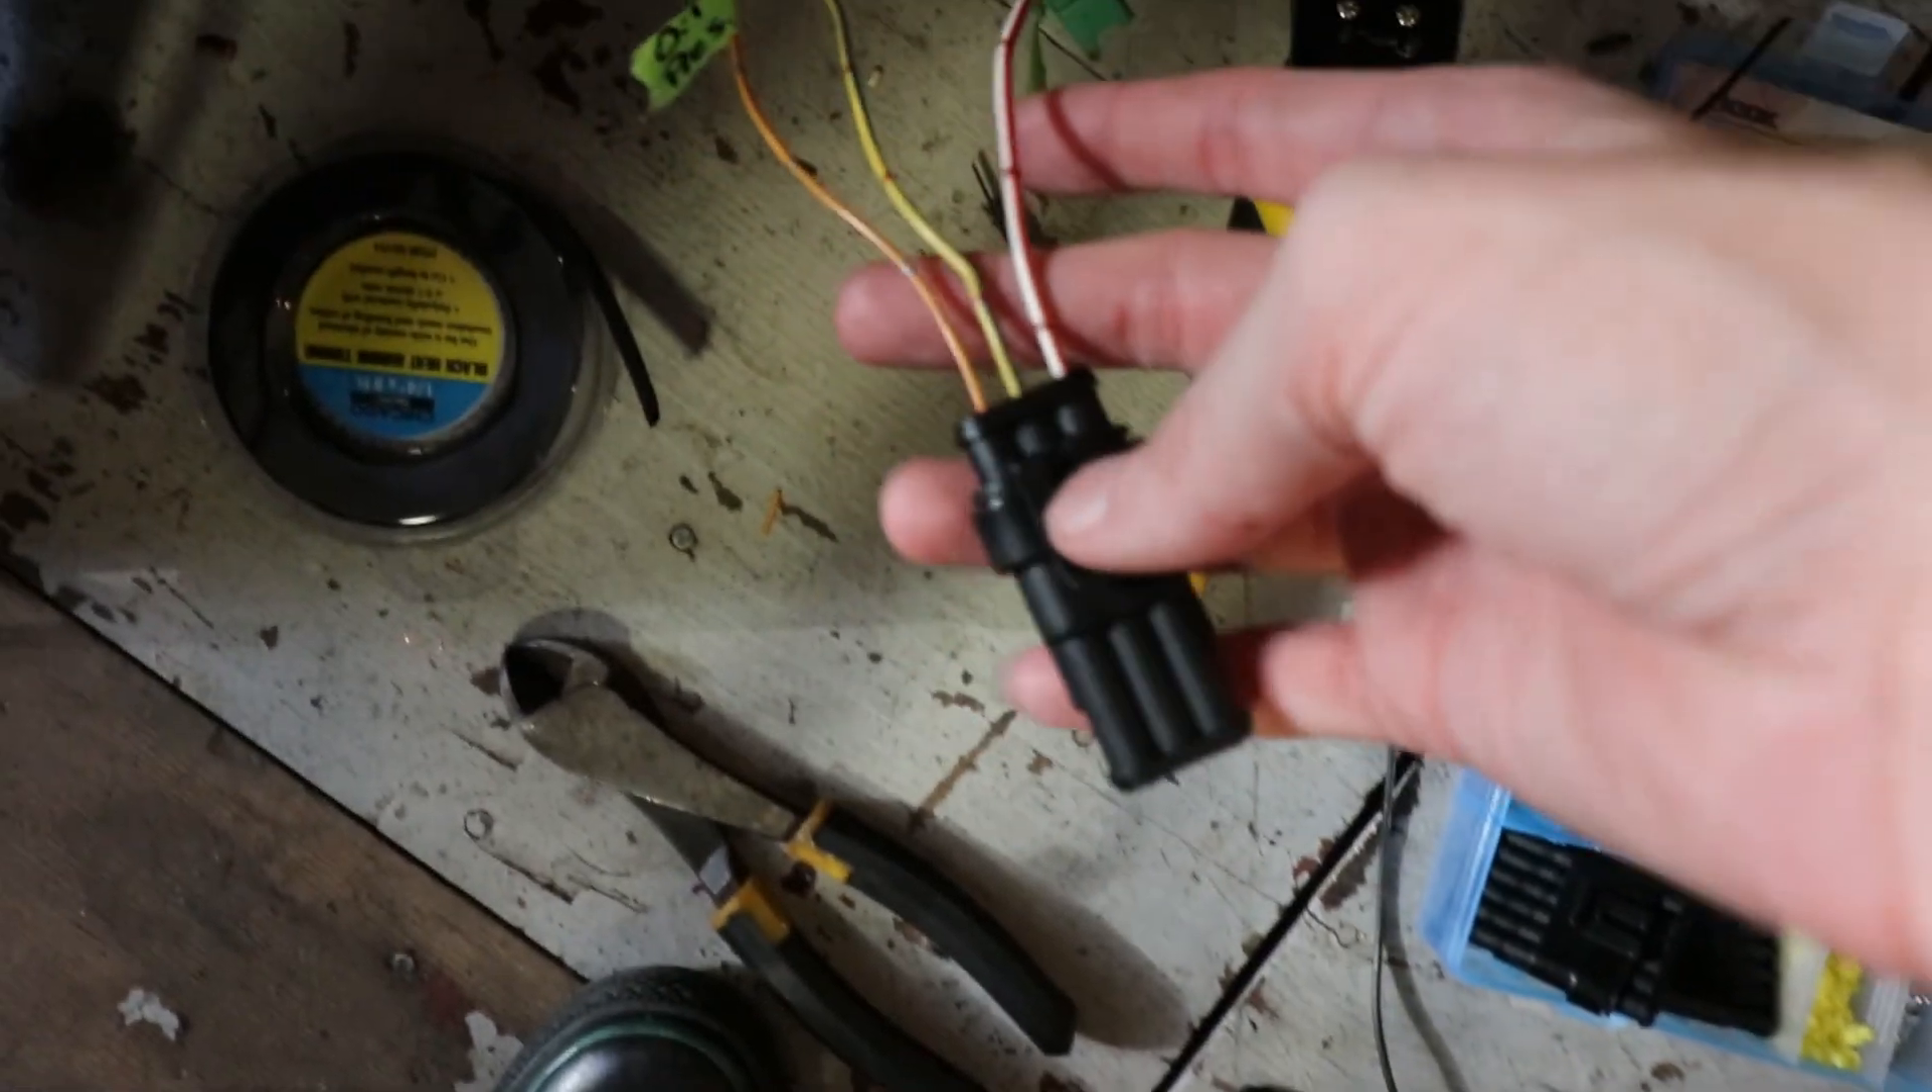I've got the three wires, oil pressure, temperature, and alternator hooked up to this three-prong connector.